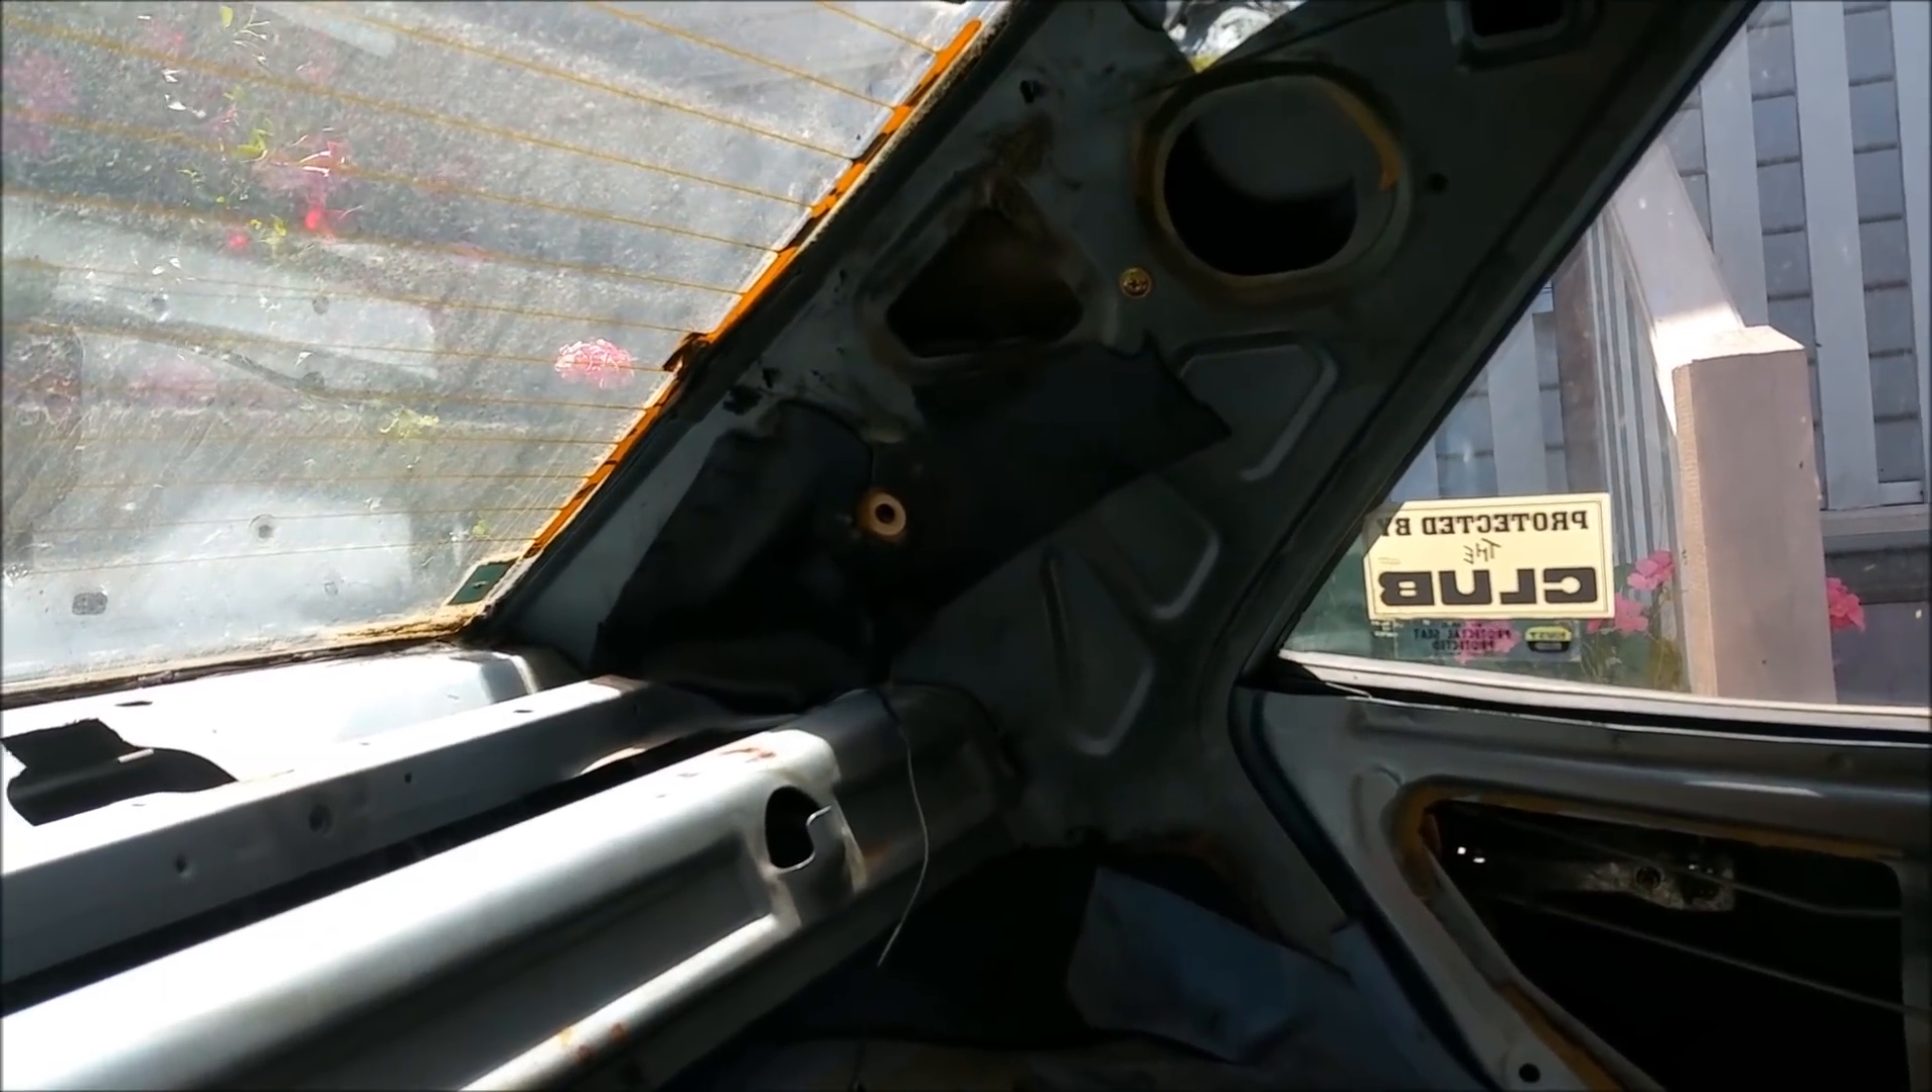Now I've taken off the side trims. The C-pillar trims.